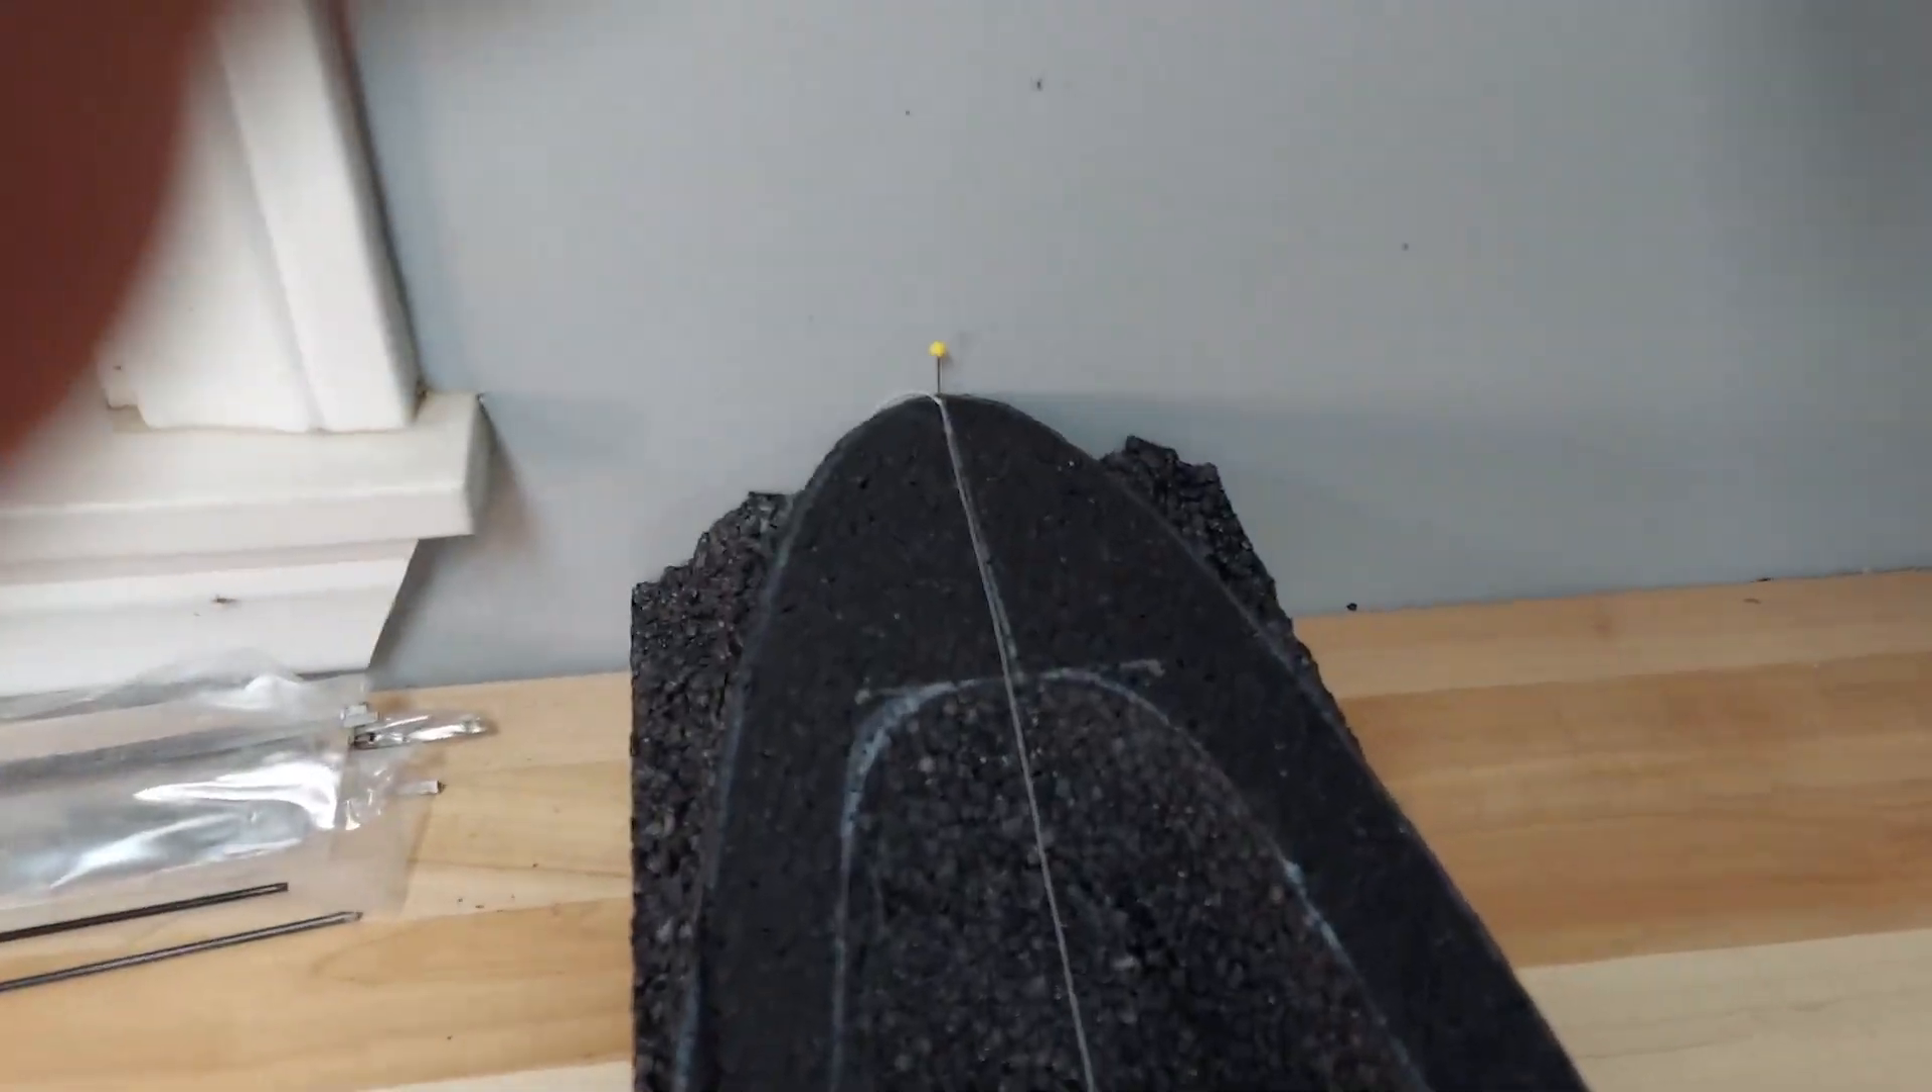And I've also attached this string to a pin at the nose.